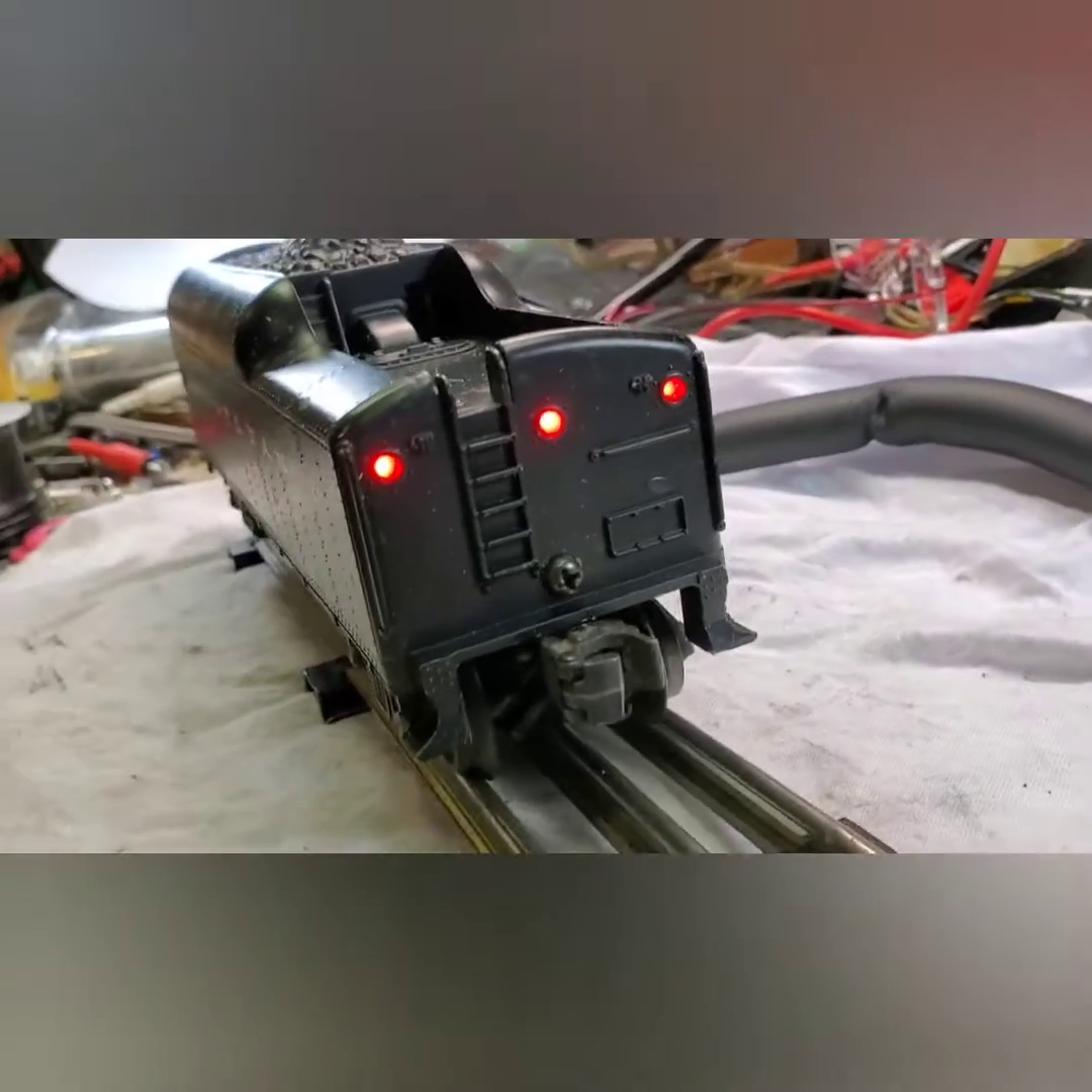We added three LED lights in the back.